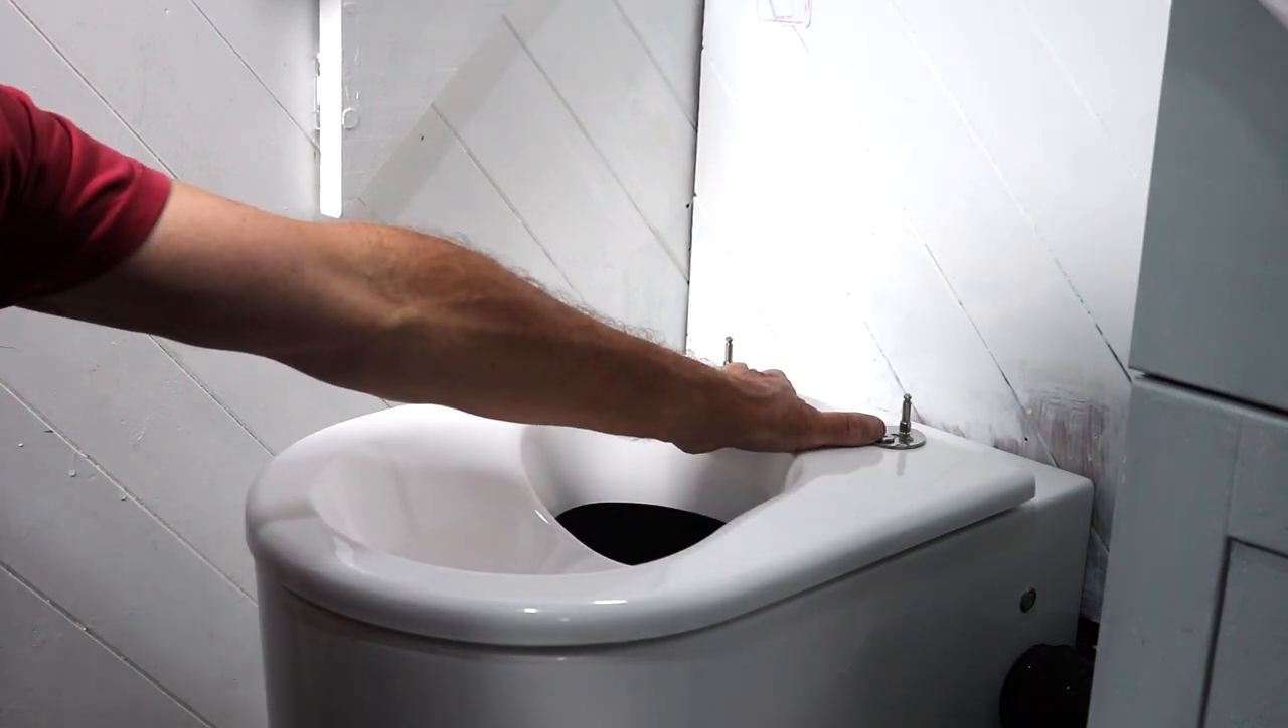The fittings for the toilet seat are already actually on the toilet.